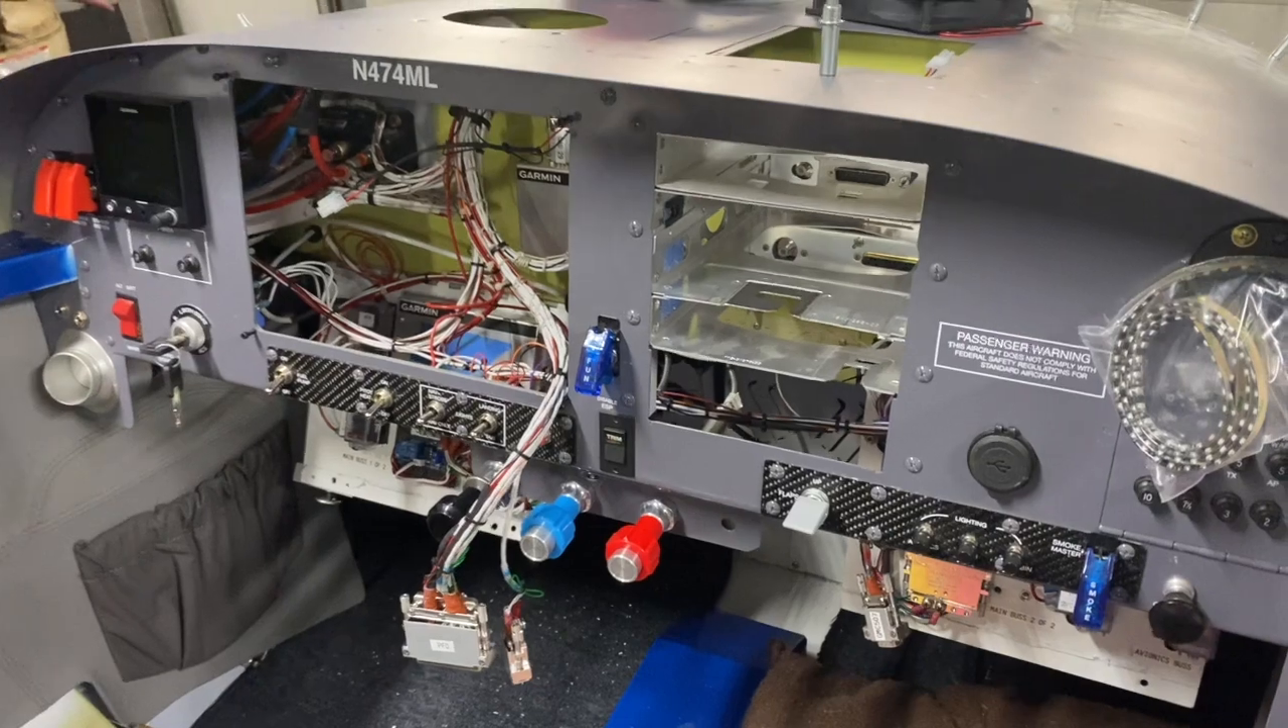I've taken all the expensive electronics out so that i could do the riveting on the top side.